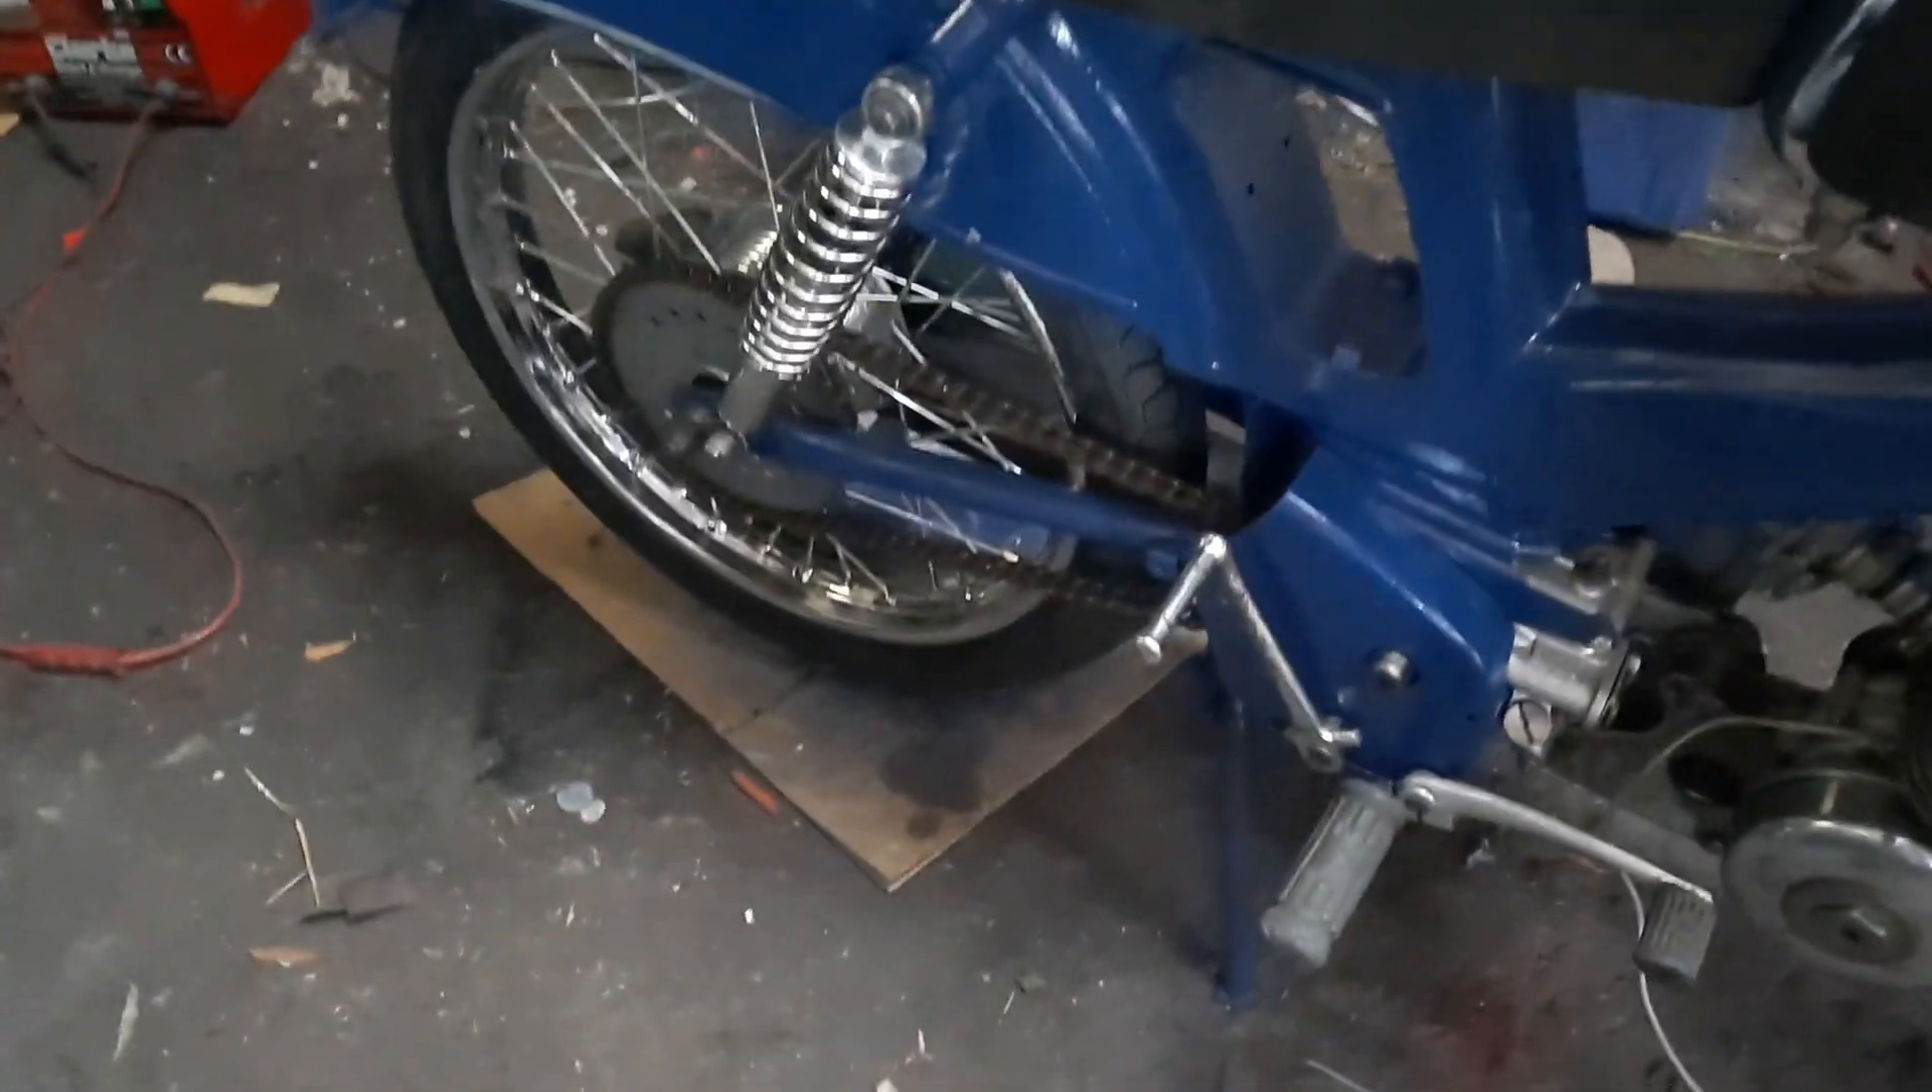The bike is missing a few parts. The chain guard being one.